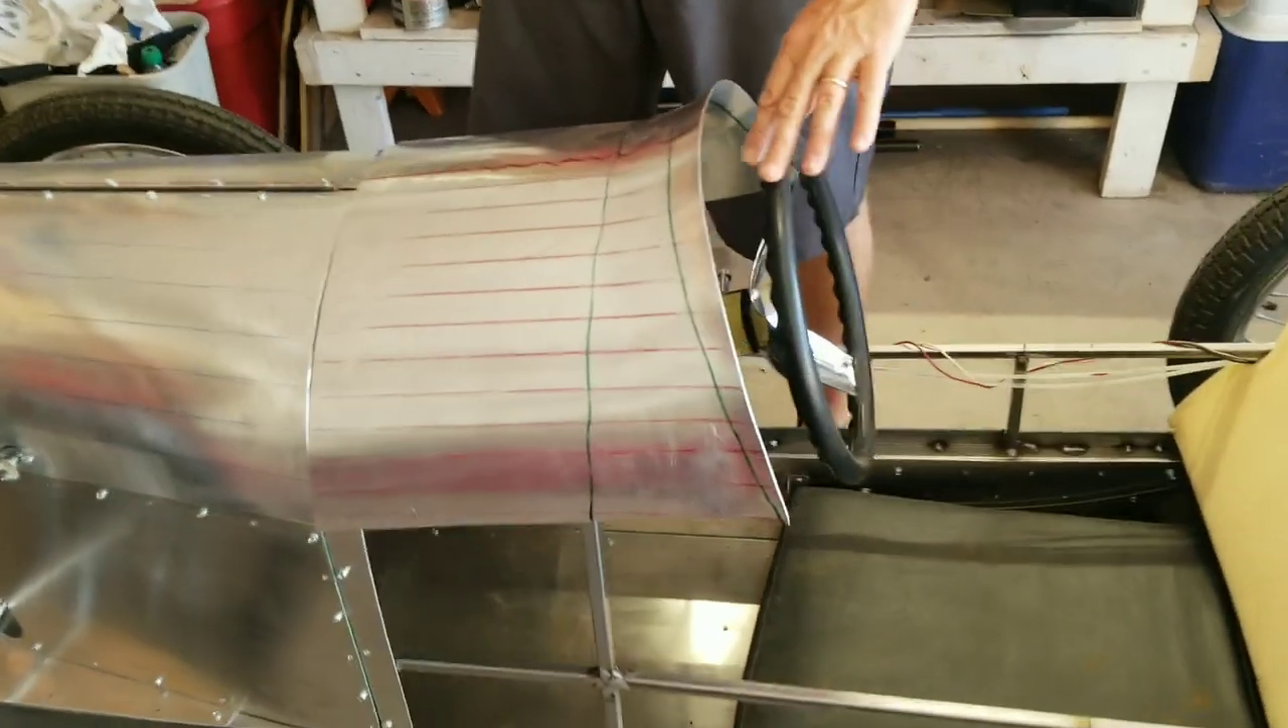Okay, so we've got the steering wheel installed now and the body panel's gonna work great.